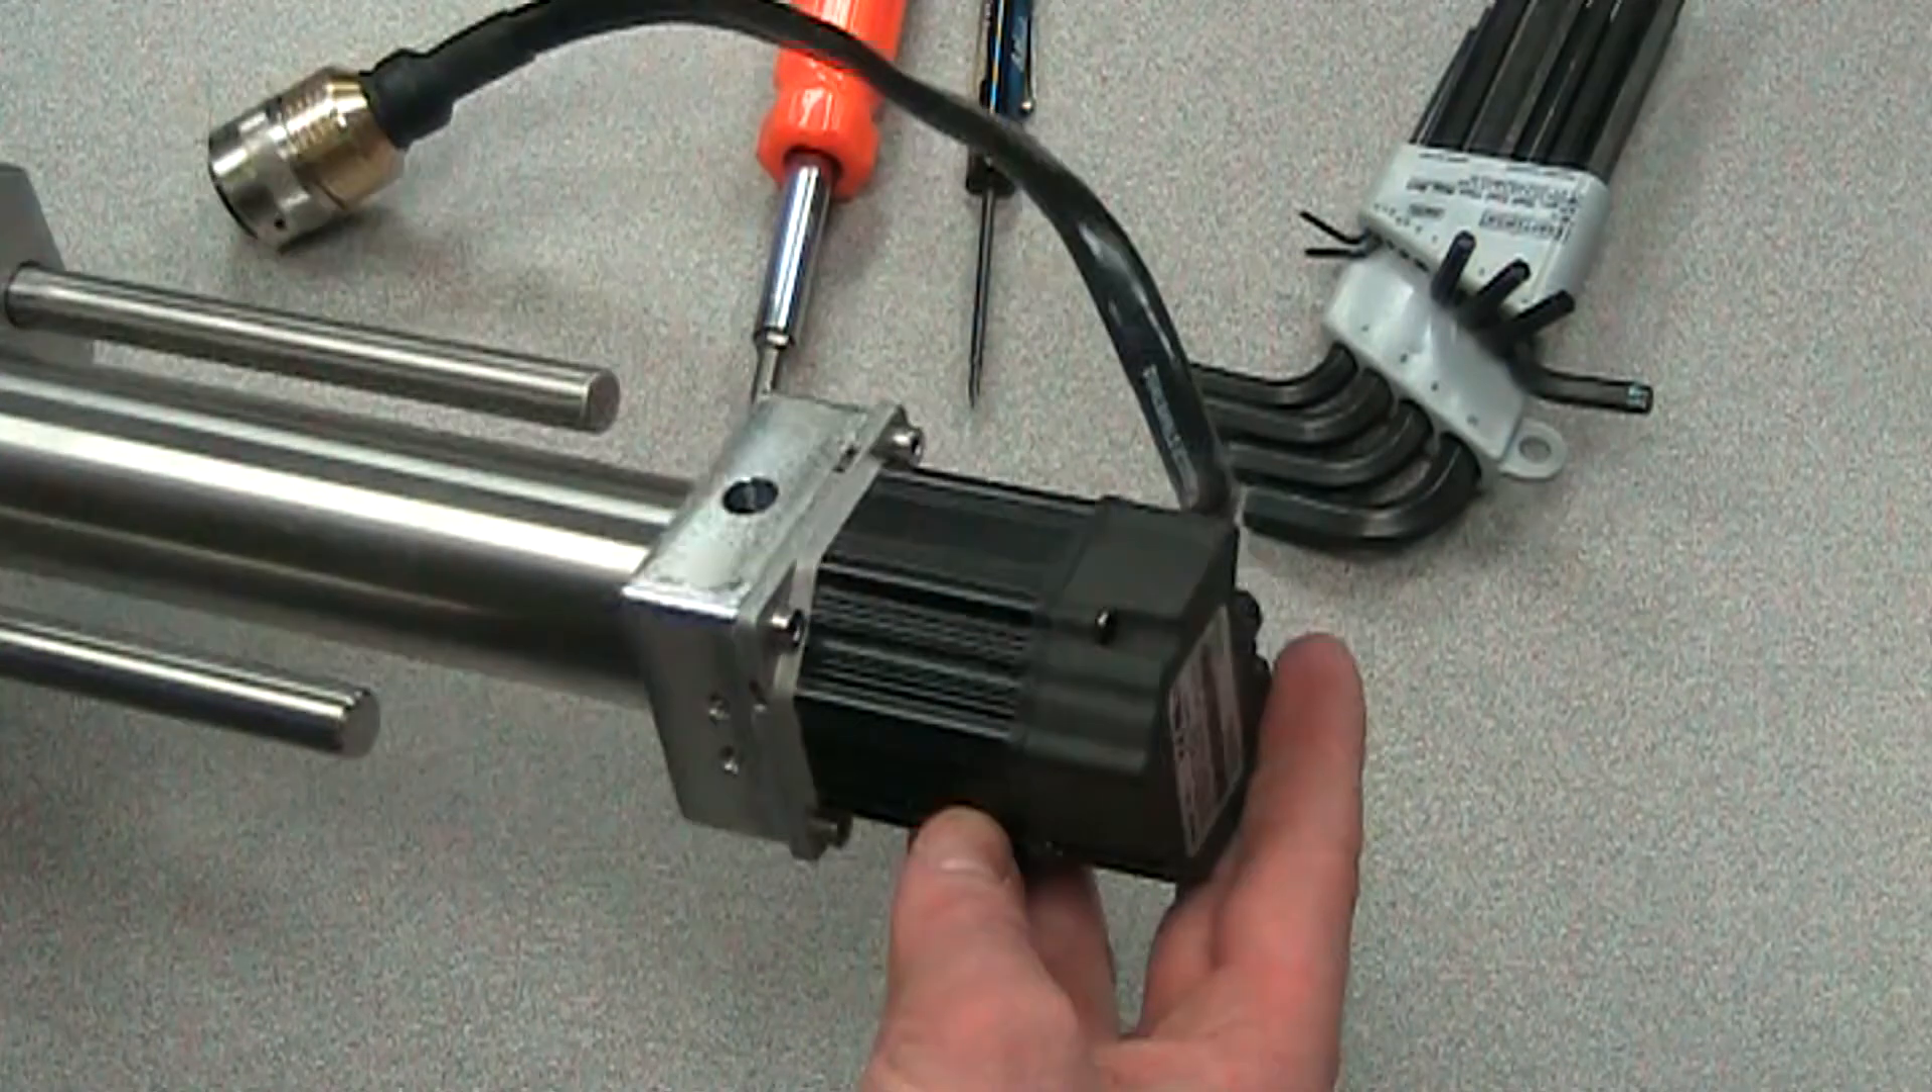There's the ERD 15 with the NEMA 23 motor mounted and ready for operation.